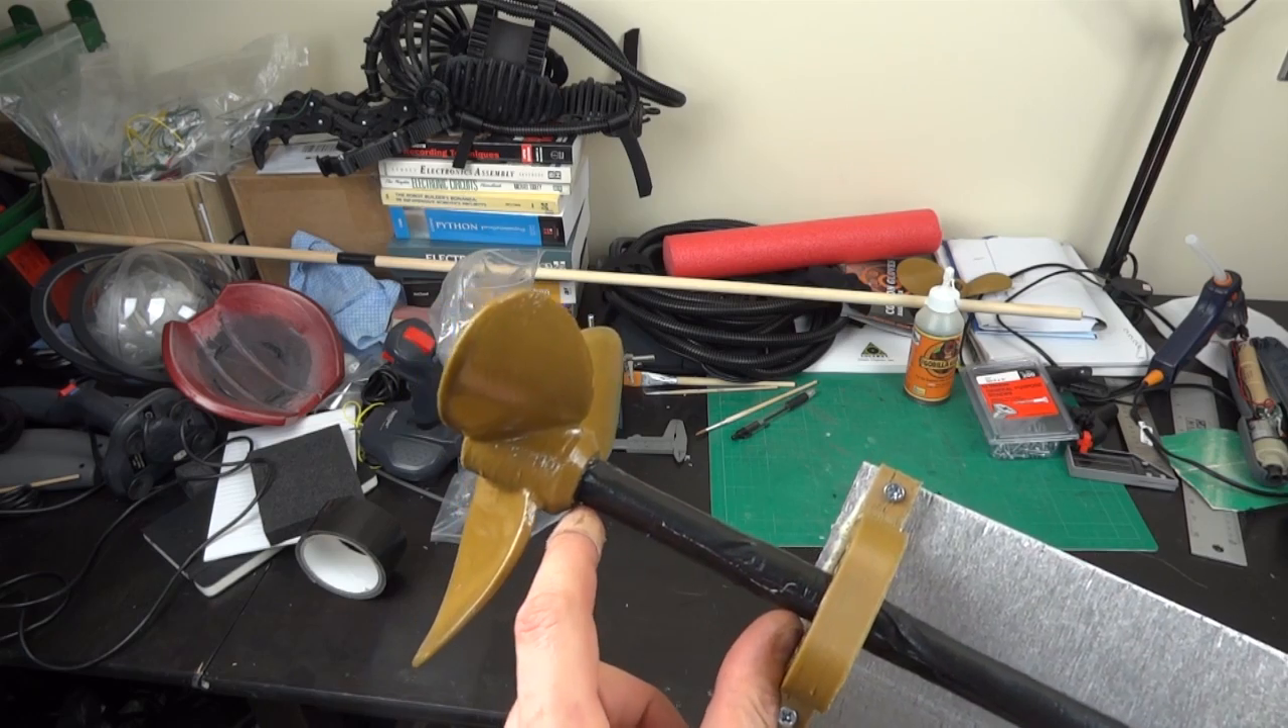Uh the bottom of it is going to be in the water and i've sealed the dowel rod there with duct tape um the propeller's glued on so that's uh looking pretty good and there's the bottom bearing.